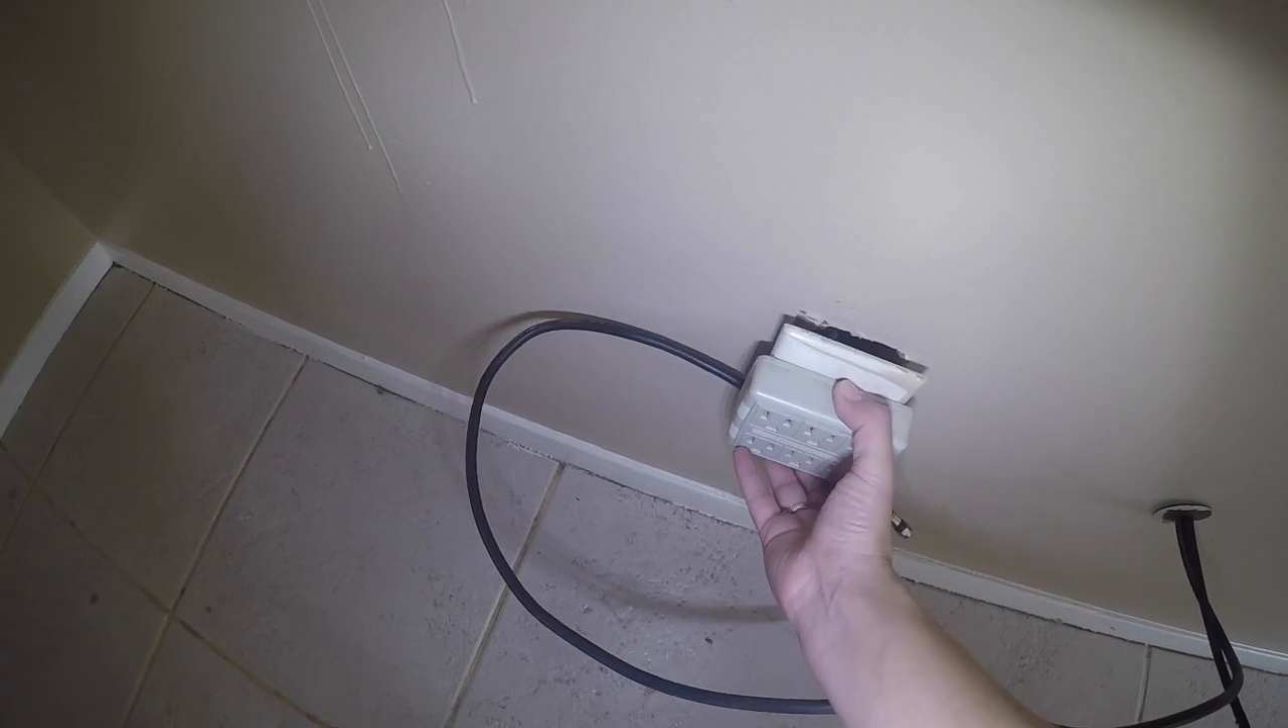This receptacle here is just completely loose. And off the wall.